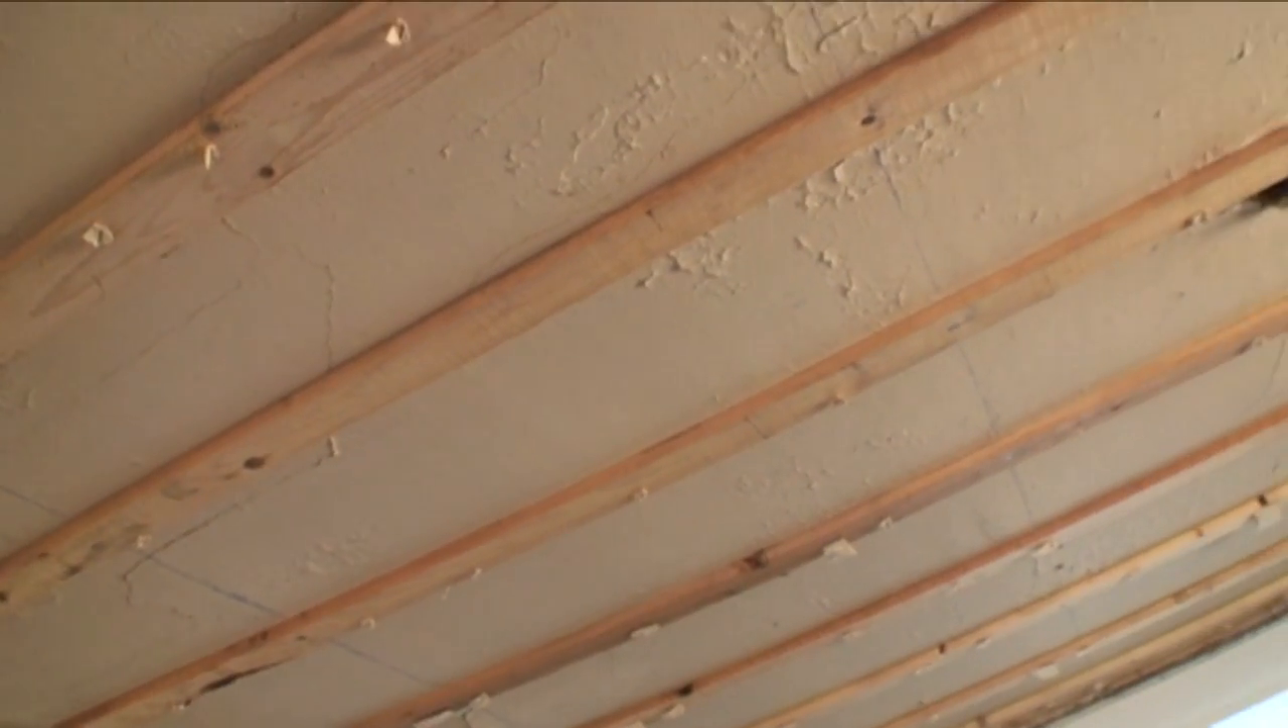There still is no ceiling. I've left the strapping up because we can use it.